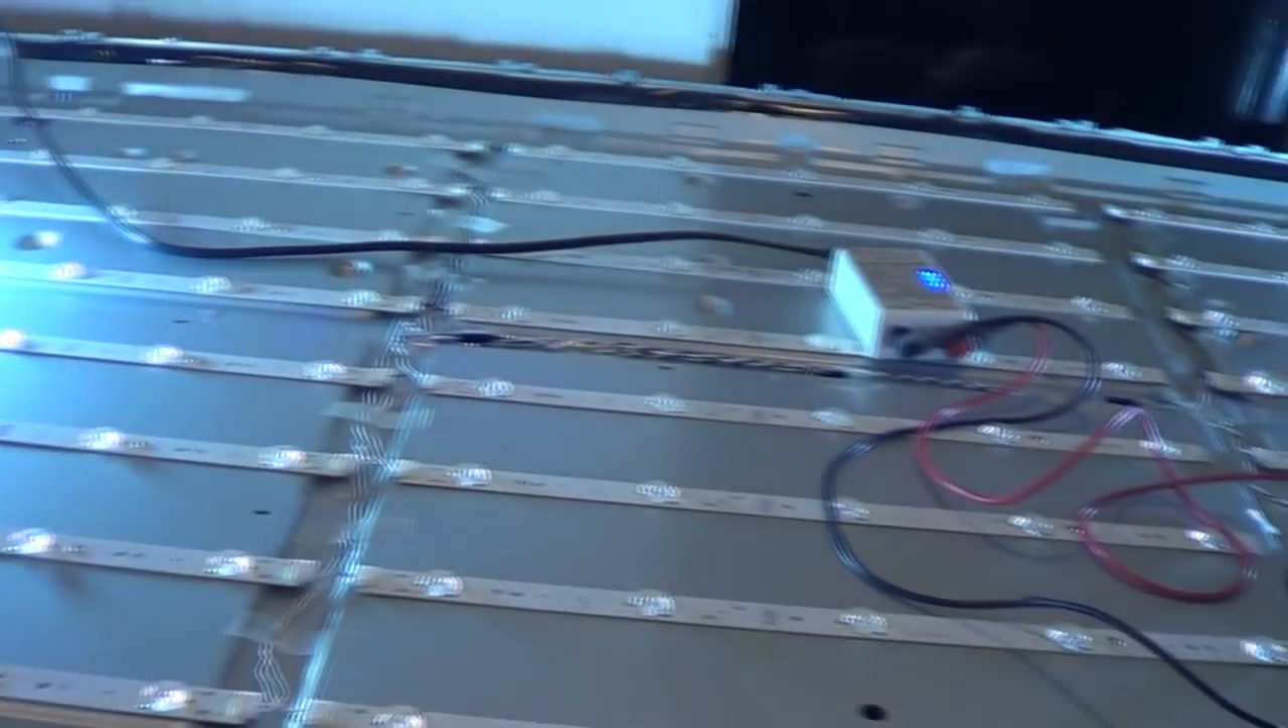Now, as you can see, we have access to our LEDs.